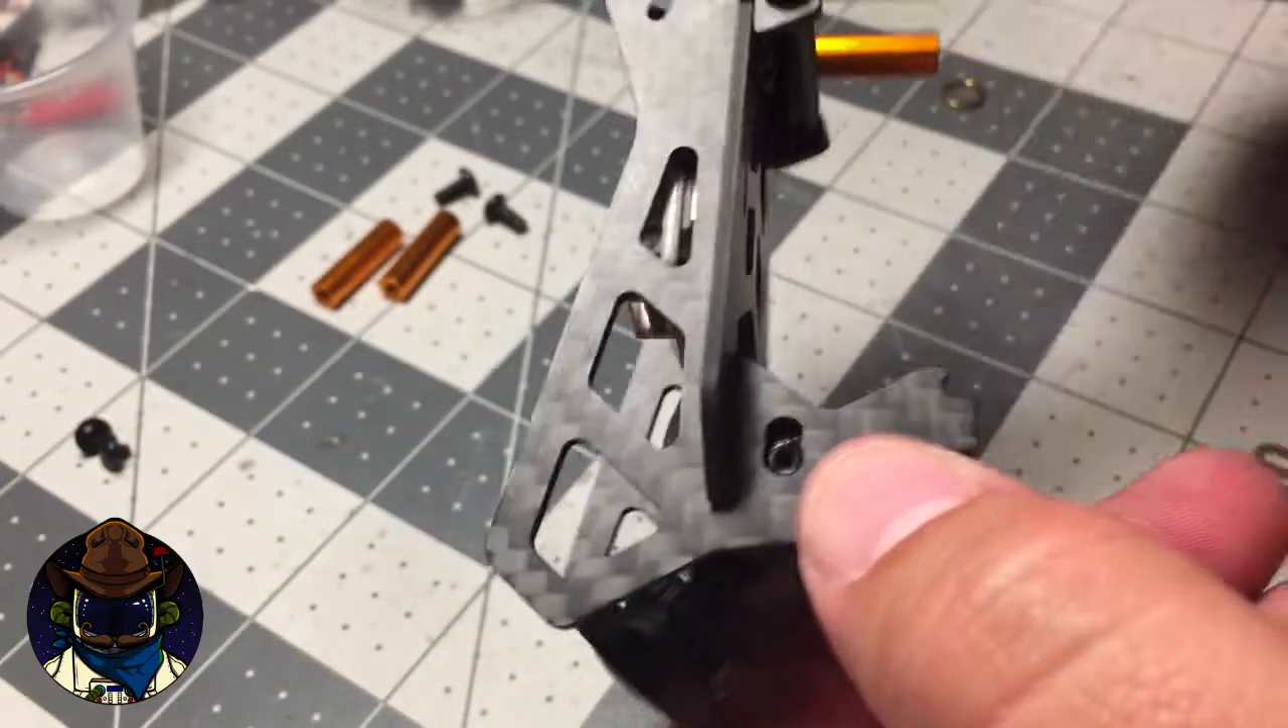Now, we didn't install these standoffs and that's for a reason.